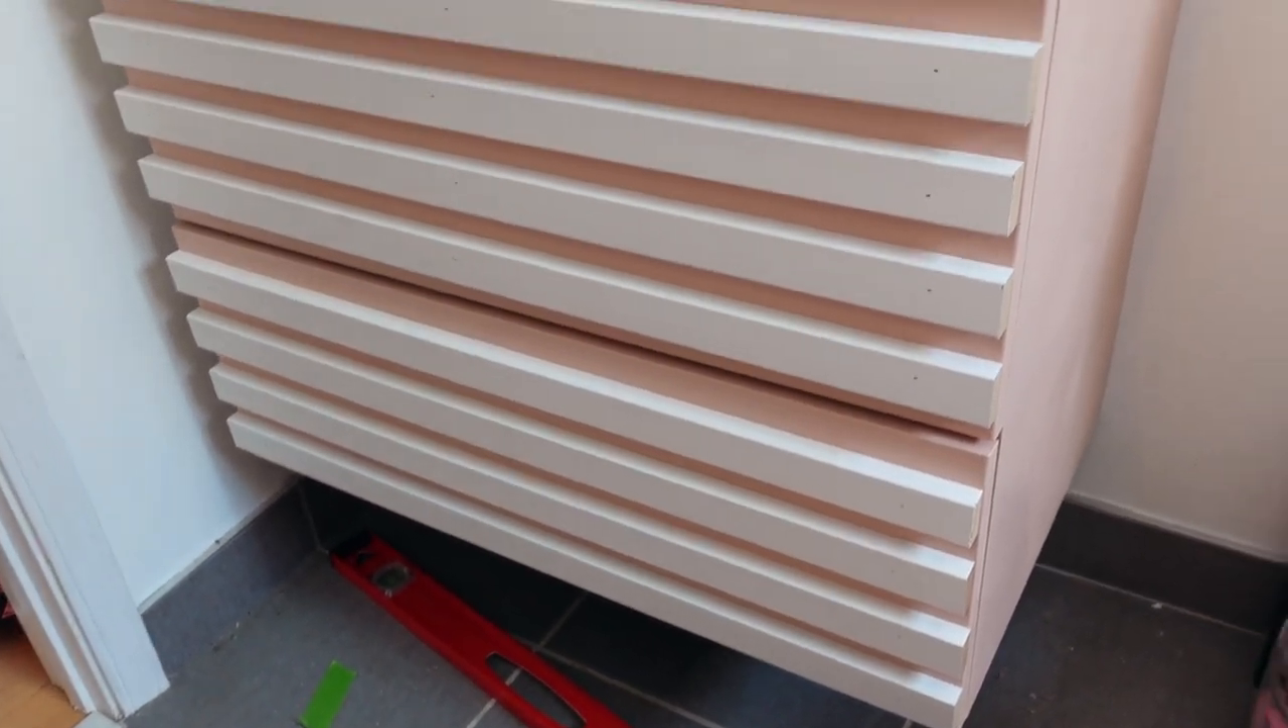I got all the slats on. The spacing worked out perfect.